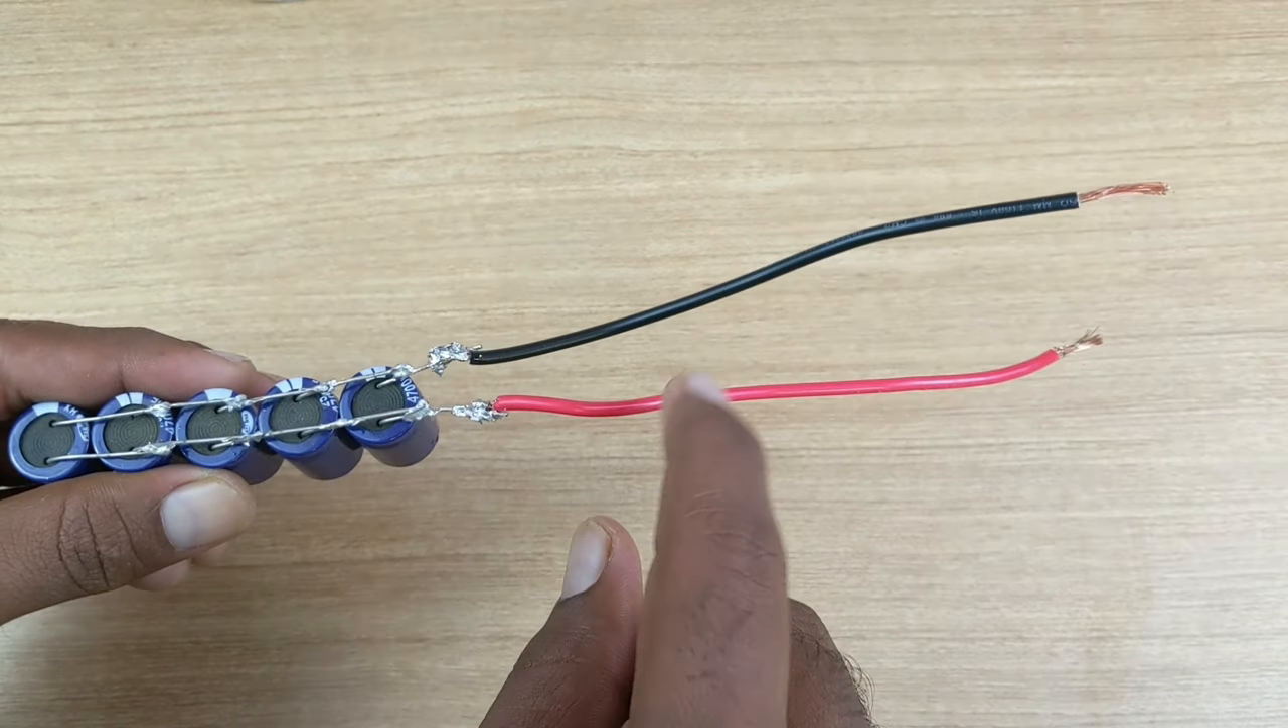यह देखी मैंने capacitor के दो terminal में दो वायर connect कर दिये हैं।